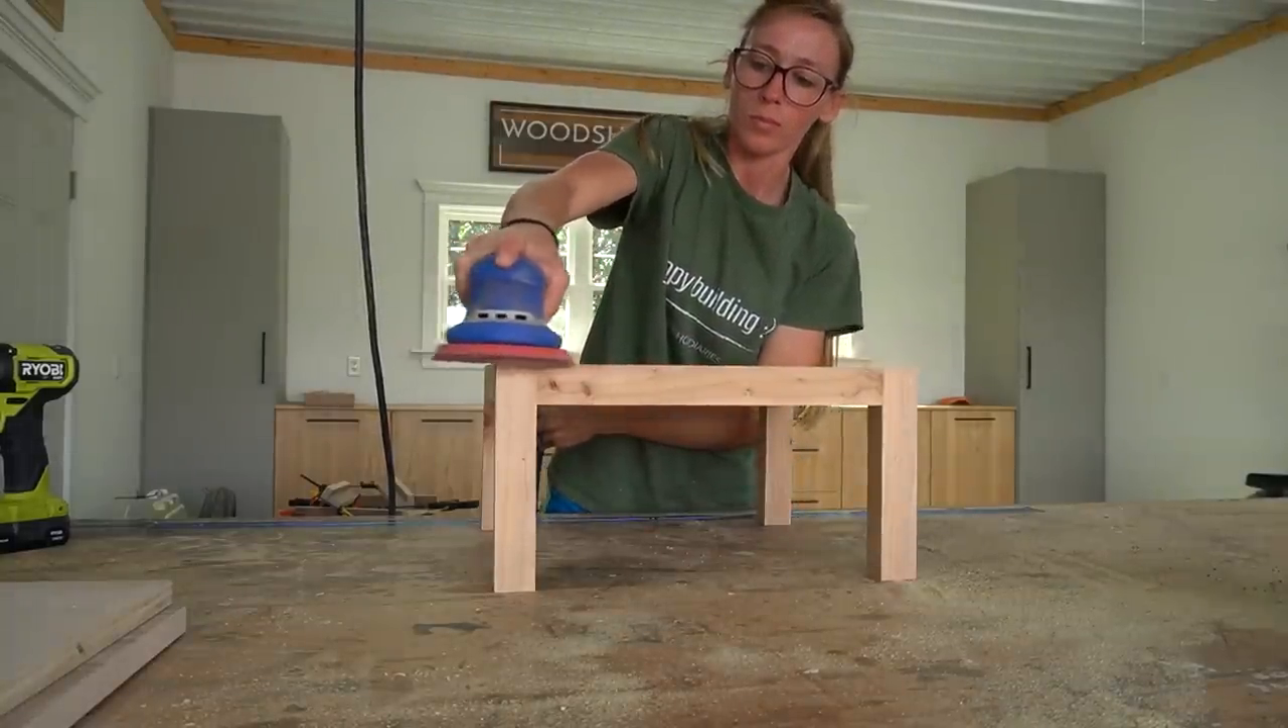Now the top and the base are both assembled and I needed to put them together.